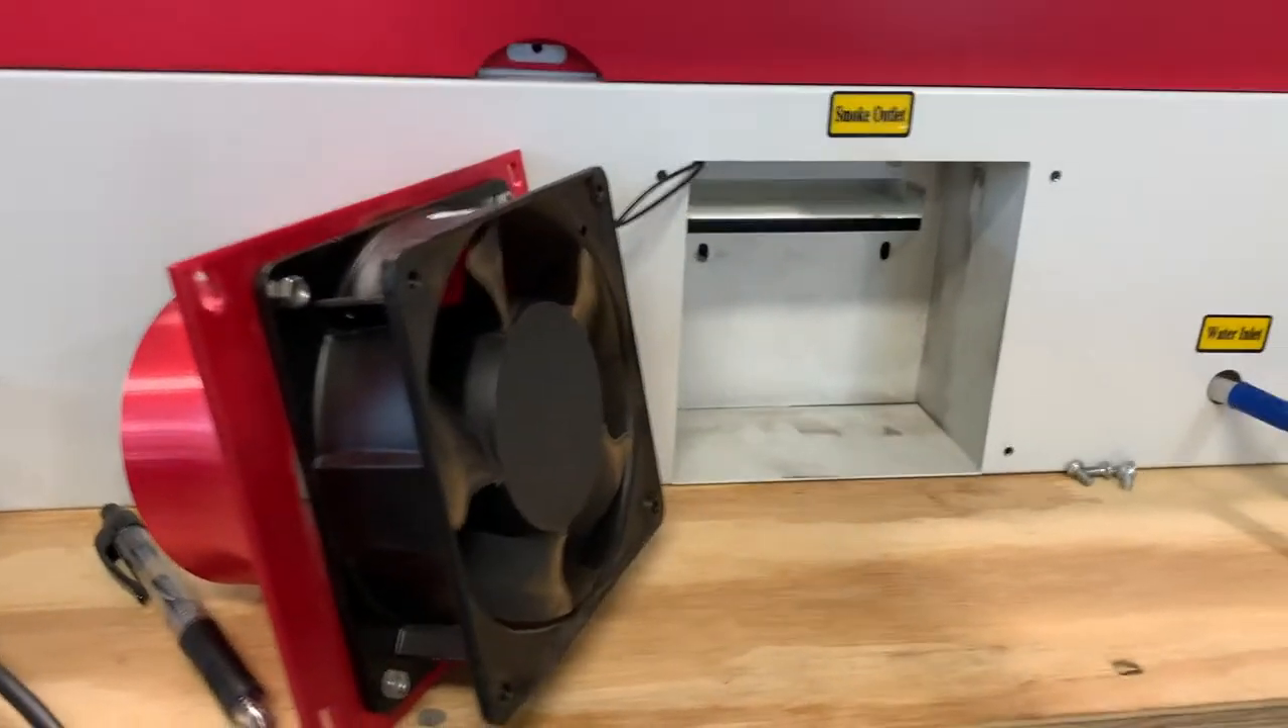Okay, I went ahead and pulled the fan back out of the machine here.